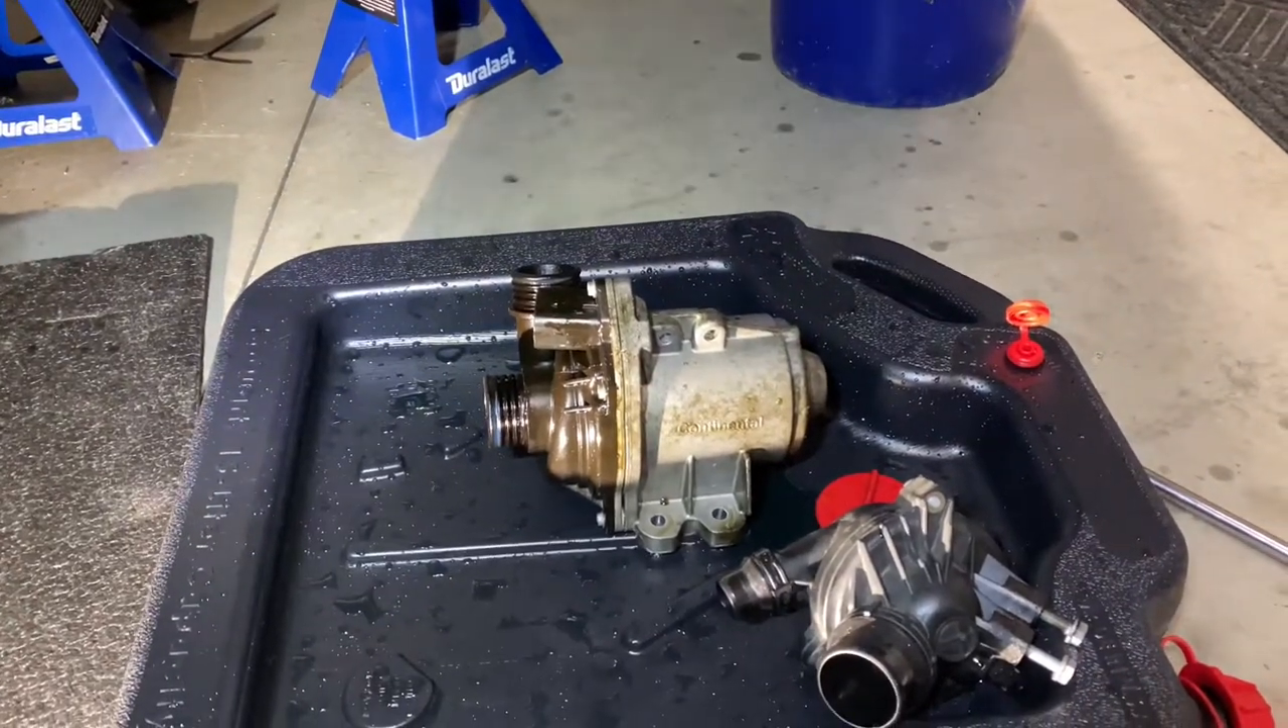Disconnected the thermostat housing from the water pump and then disconnected the water pump from the block.